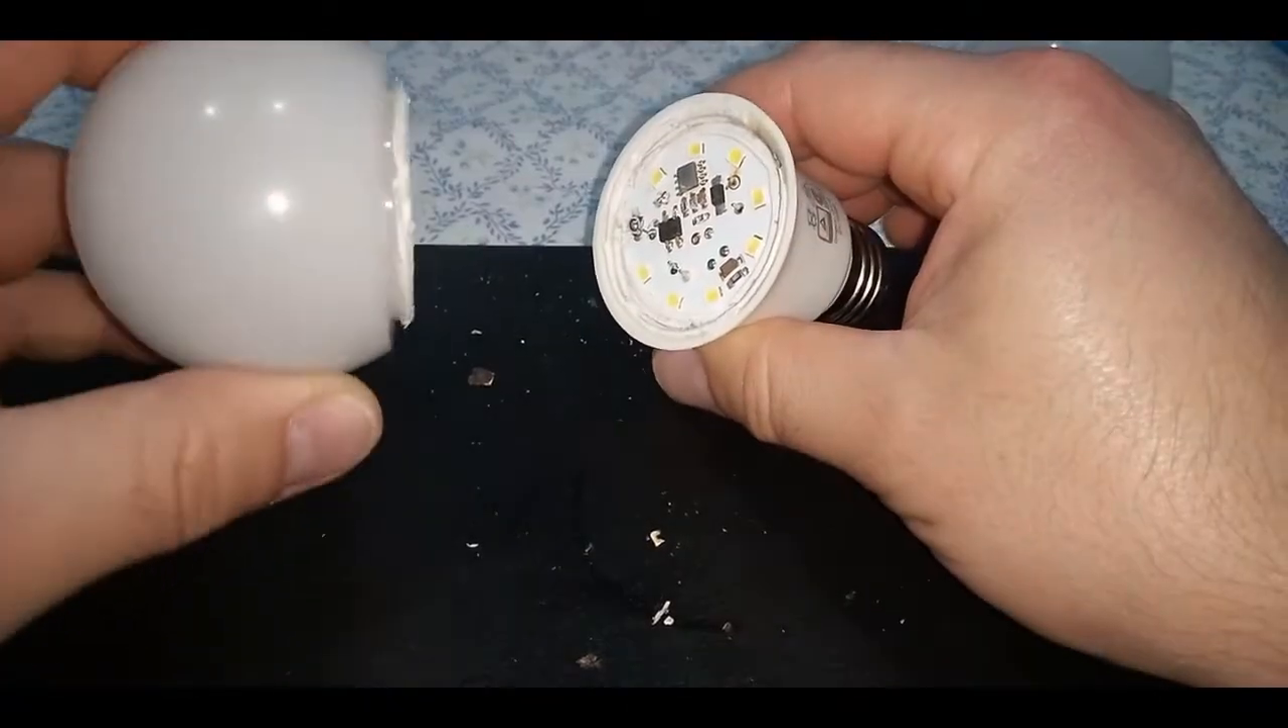Bueno, y acá armé la lámpara Le puse la placa en el cuerpo.